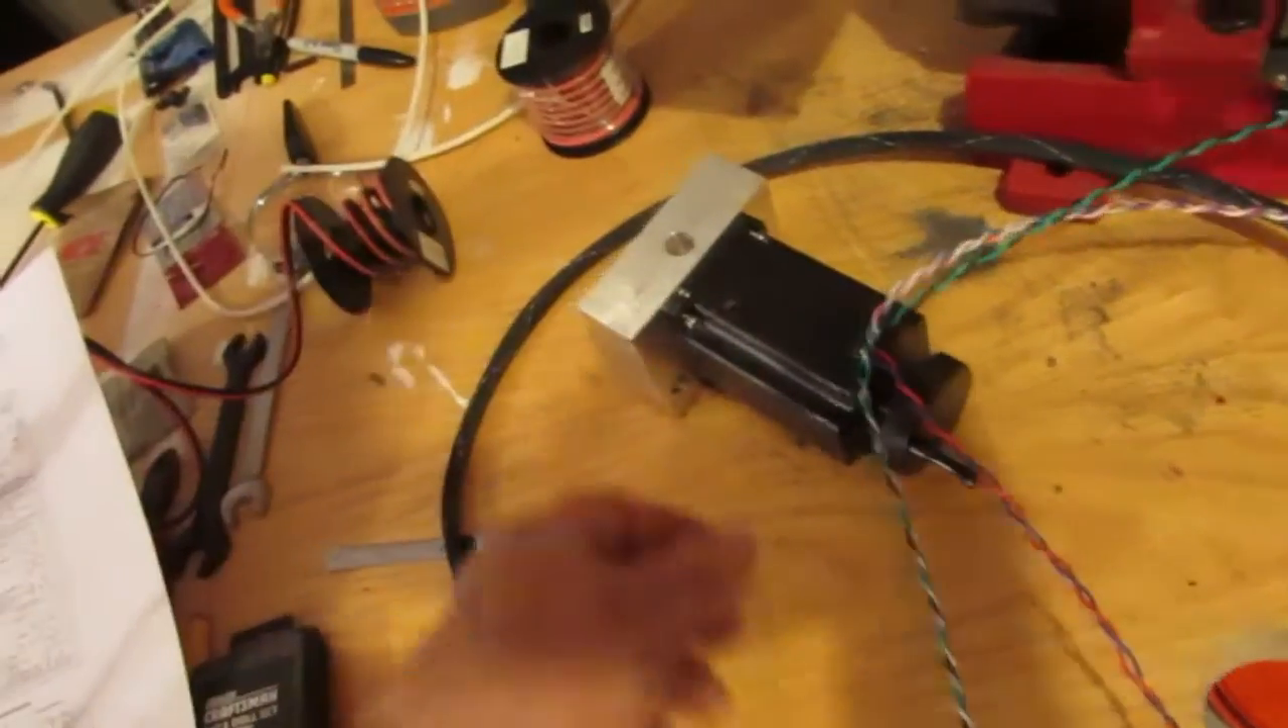You can see I still have the stepper motor off because I'm not gonna put it back on until I get these two y-axis limit switches wired up.